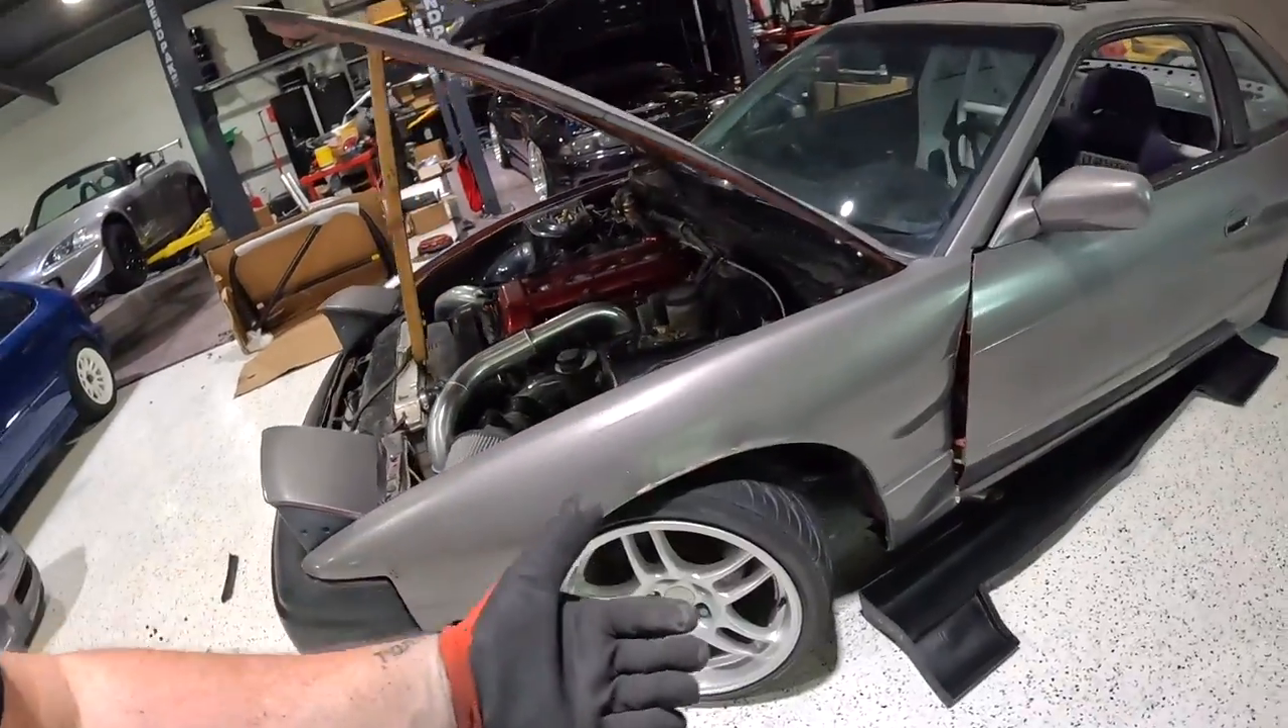Because this car is so banged up, dinged up, the fenders don't fit. The fenders are pretty bad, especially this one.